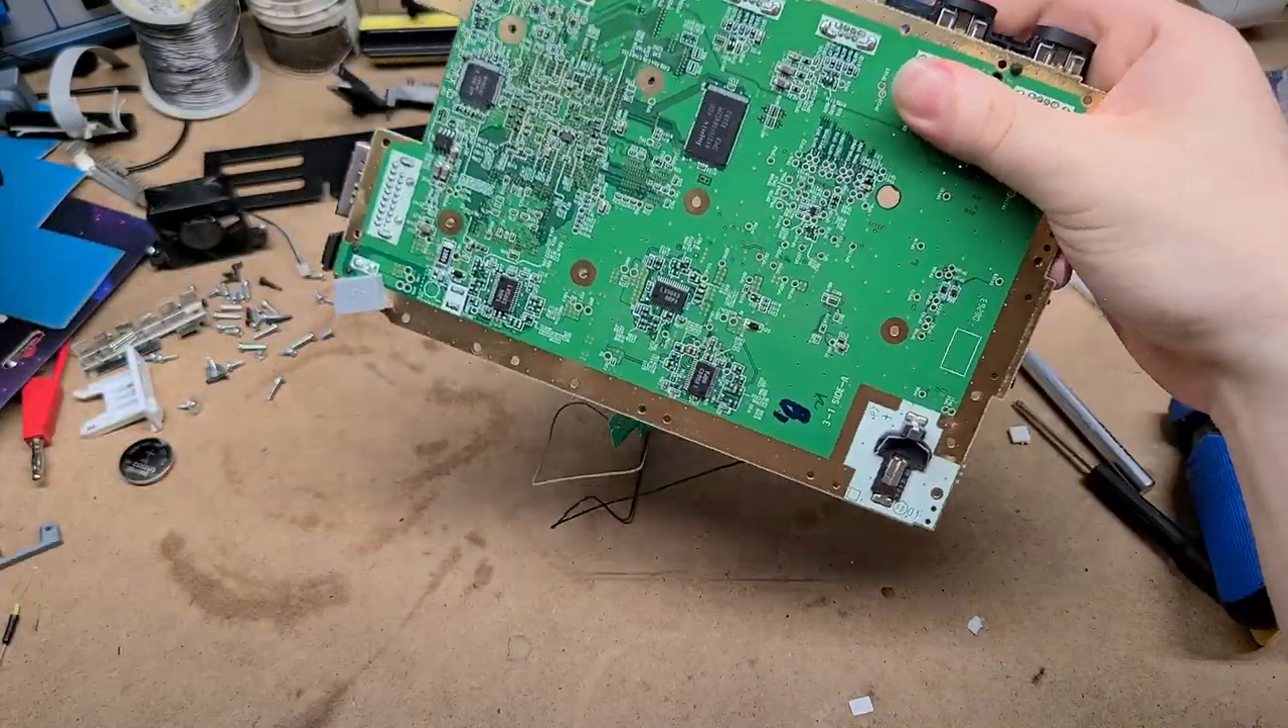So we are just left with the board.